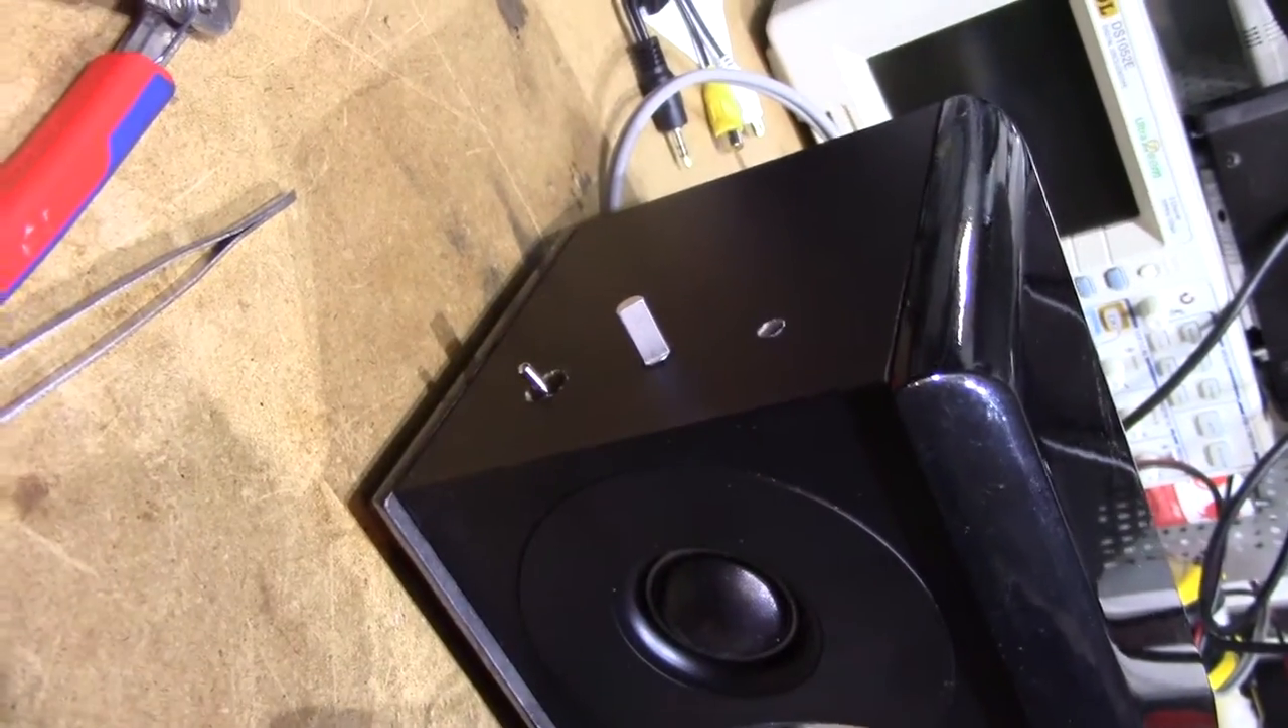I've actually properly attached a little power switch there.